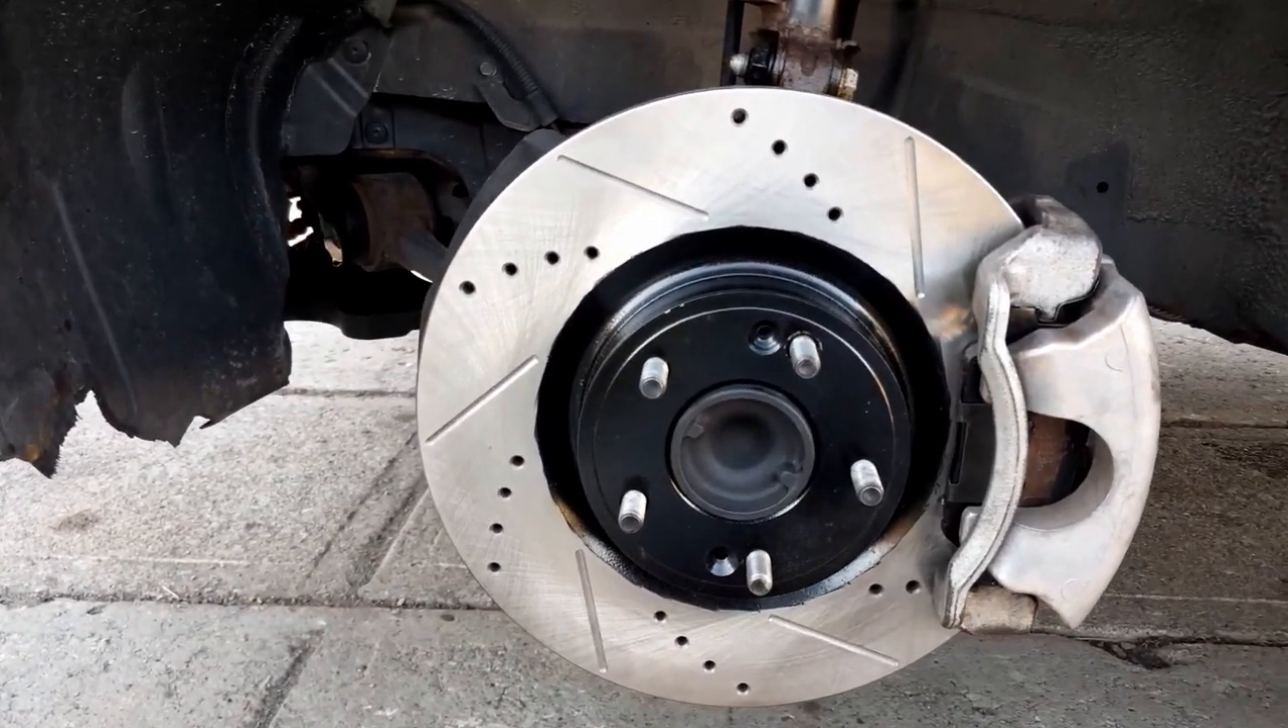And that's what the final brake job looks like with the rotor on and everything else.